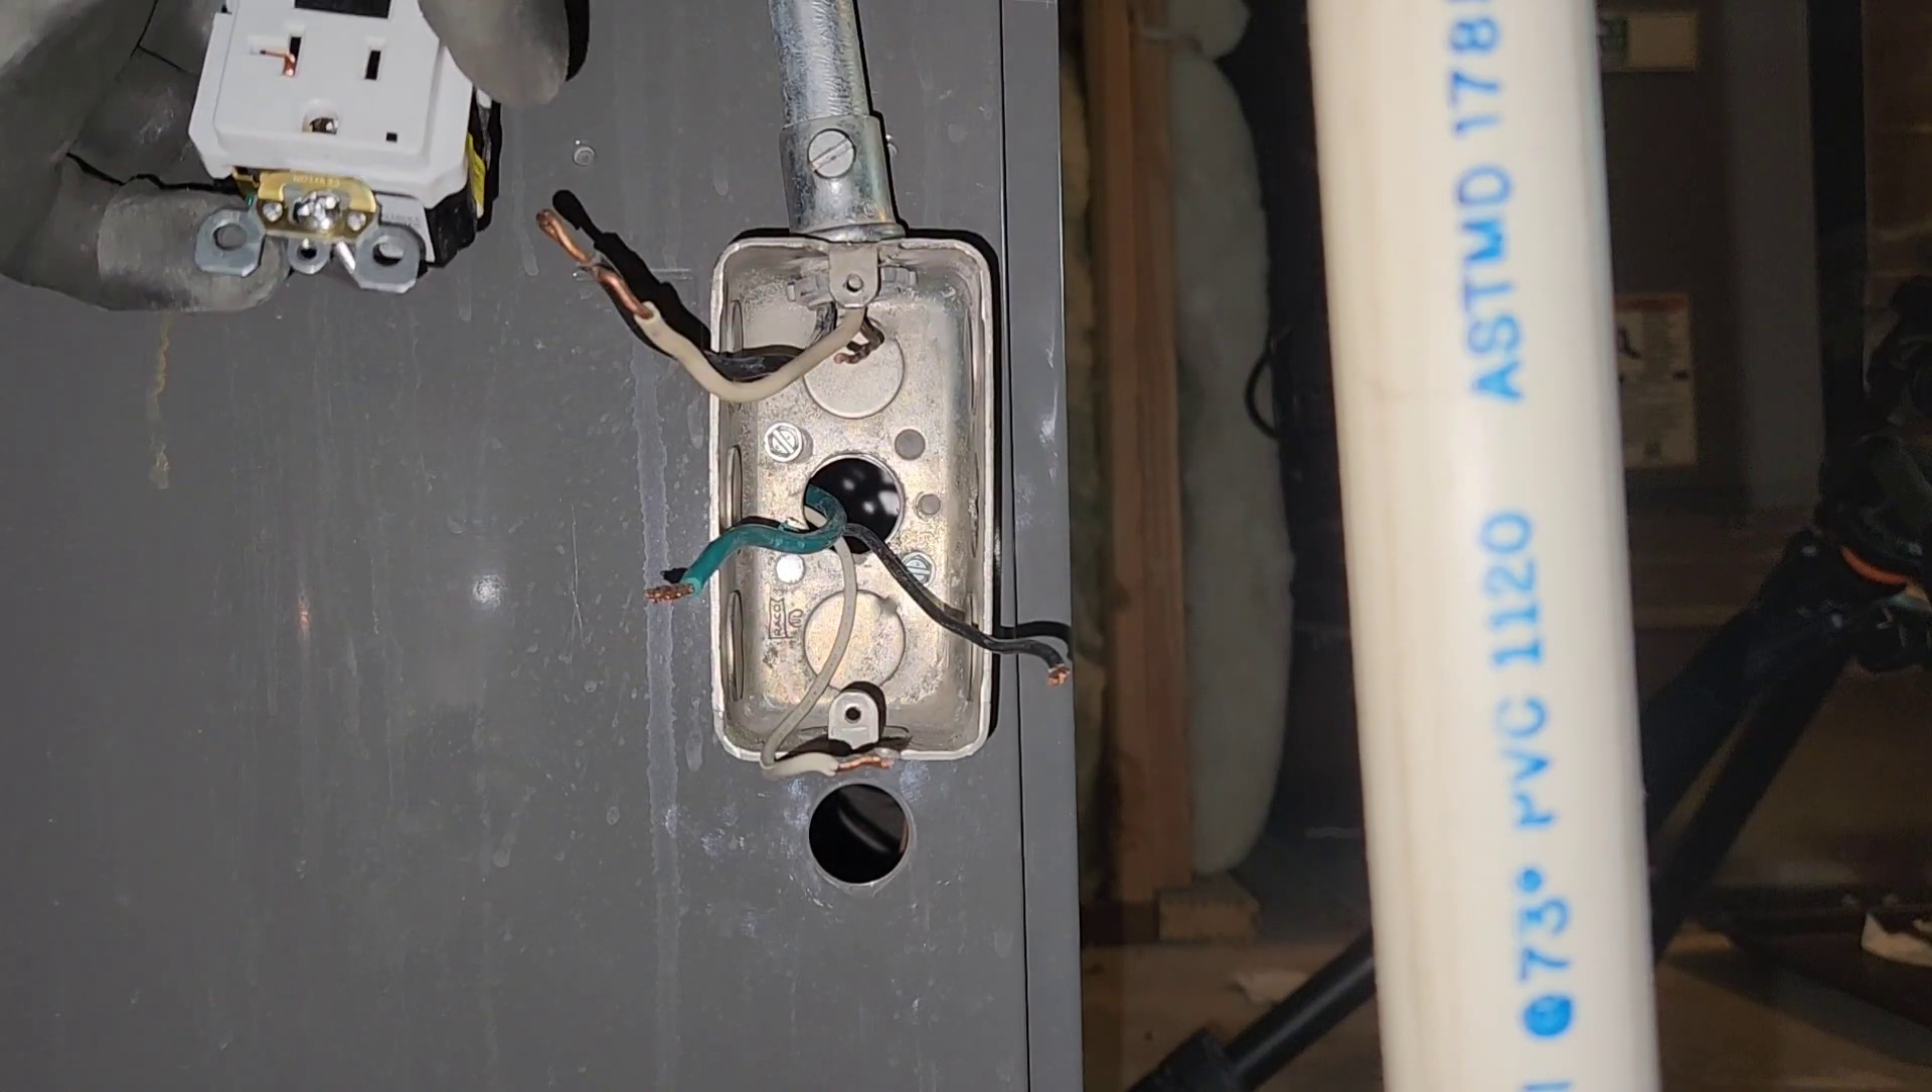Okay now that I have my outlet removed I have a white wire, a black wire, and a bare copper wire.